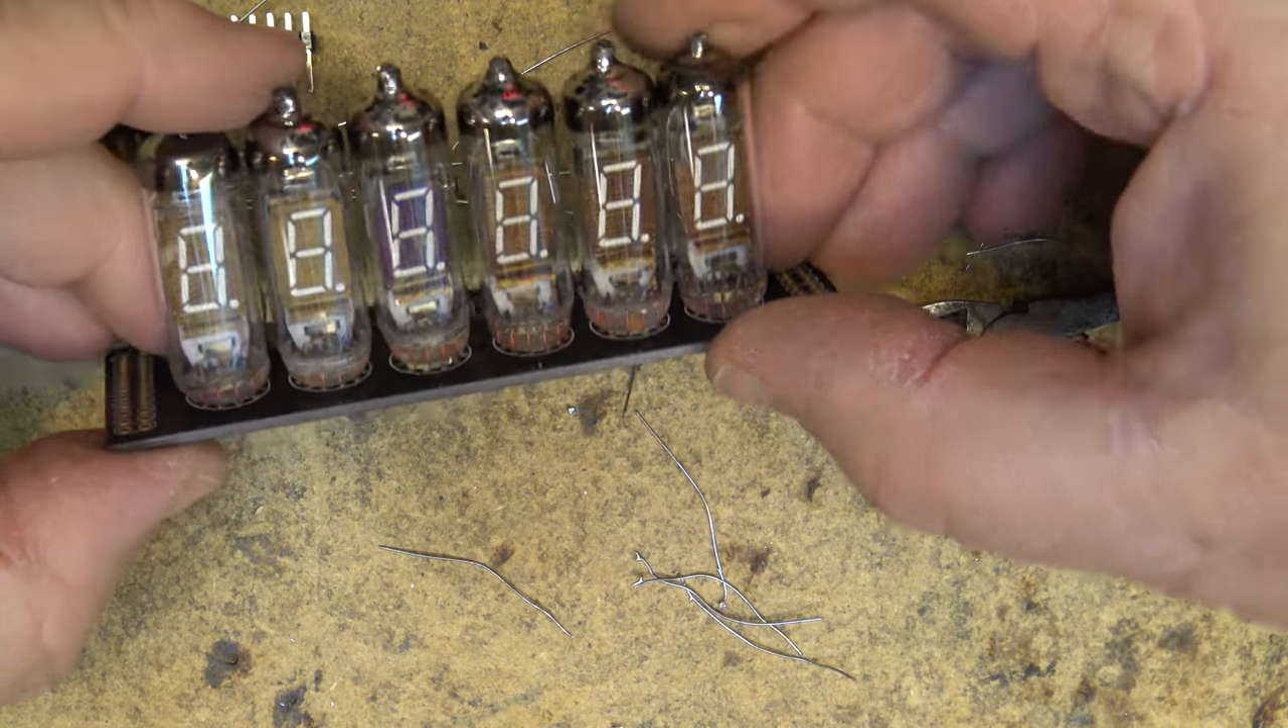I've got the tubes all mounted now.